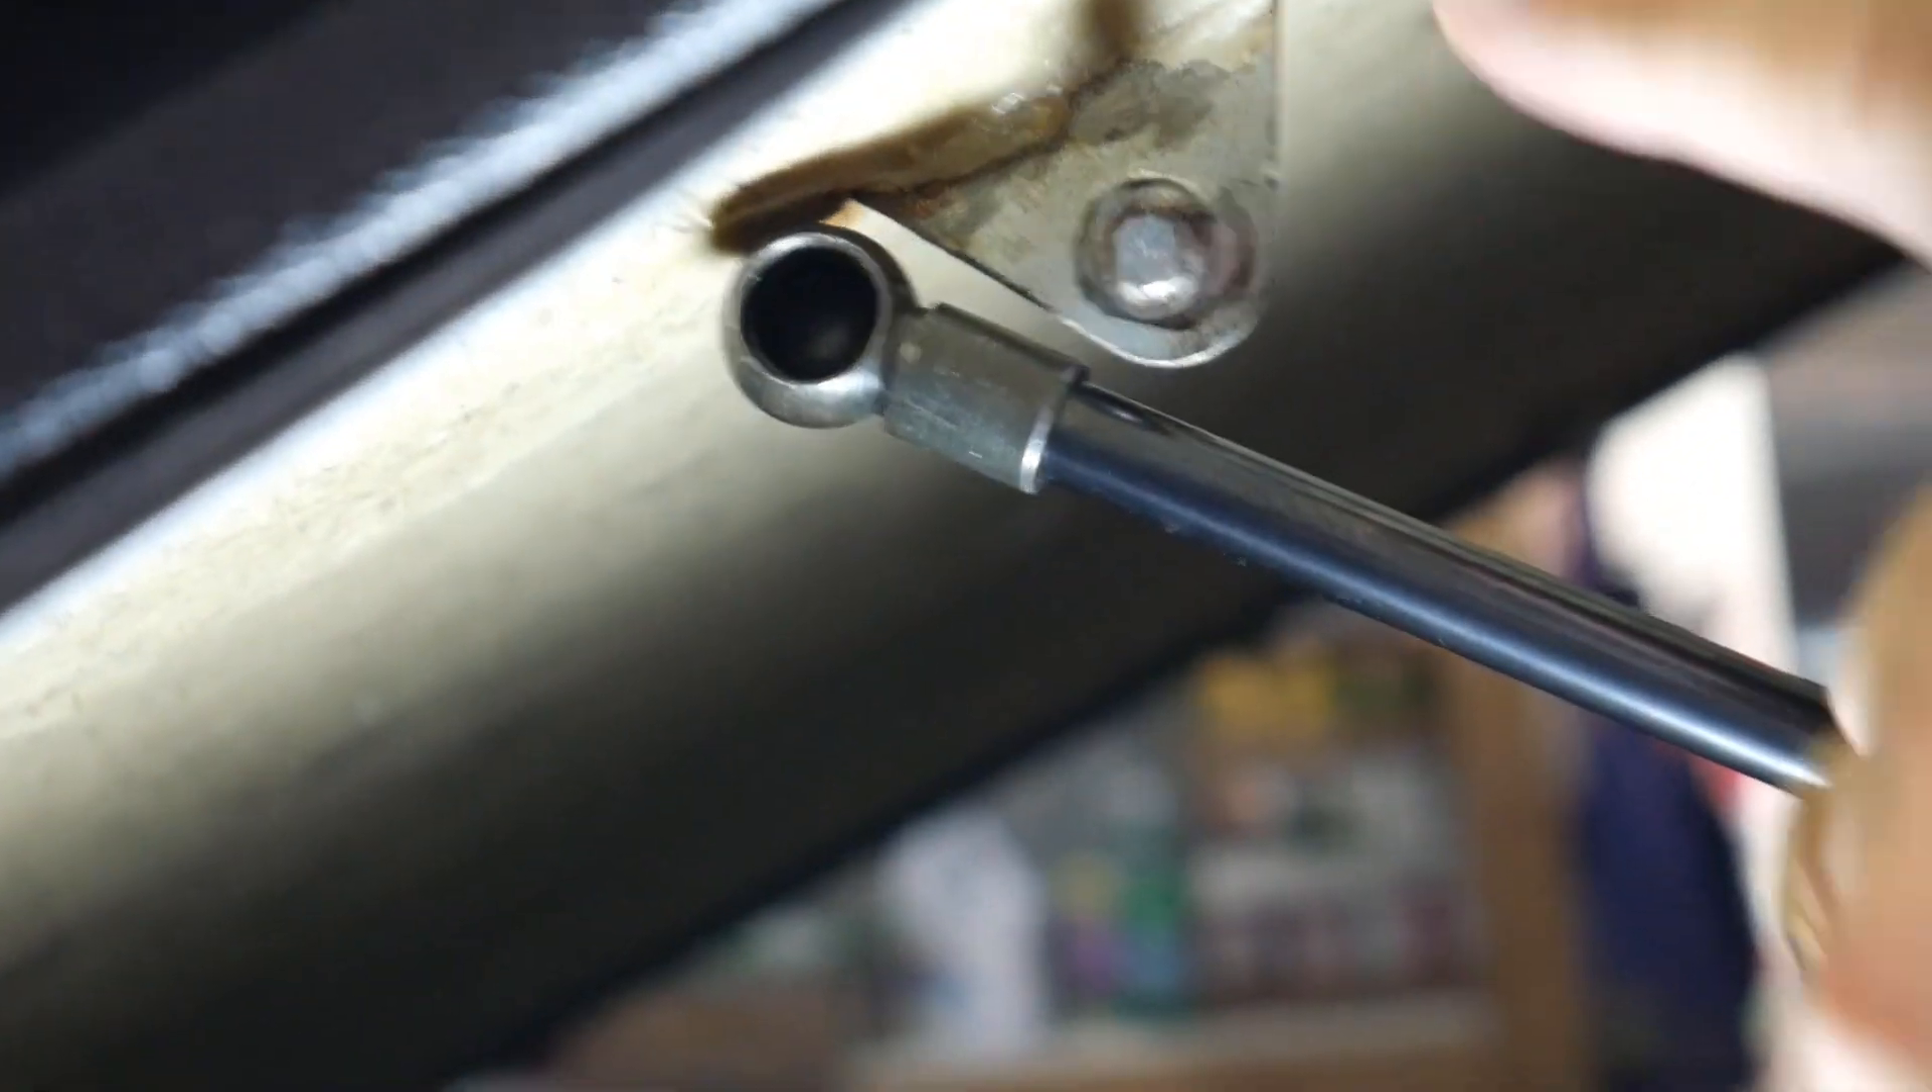So as you can see the the shocks not going to line up.